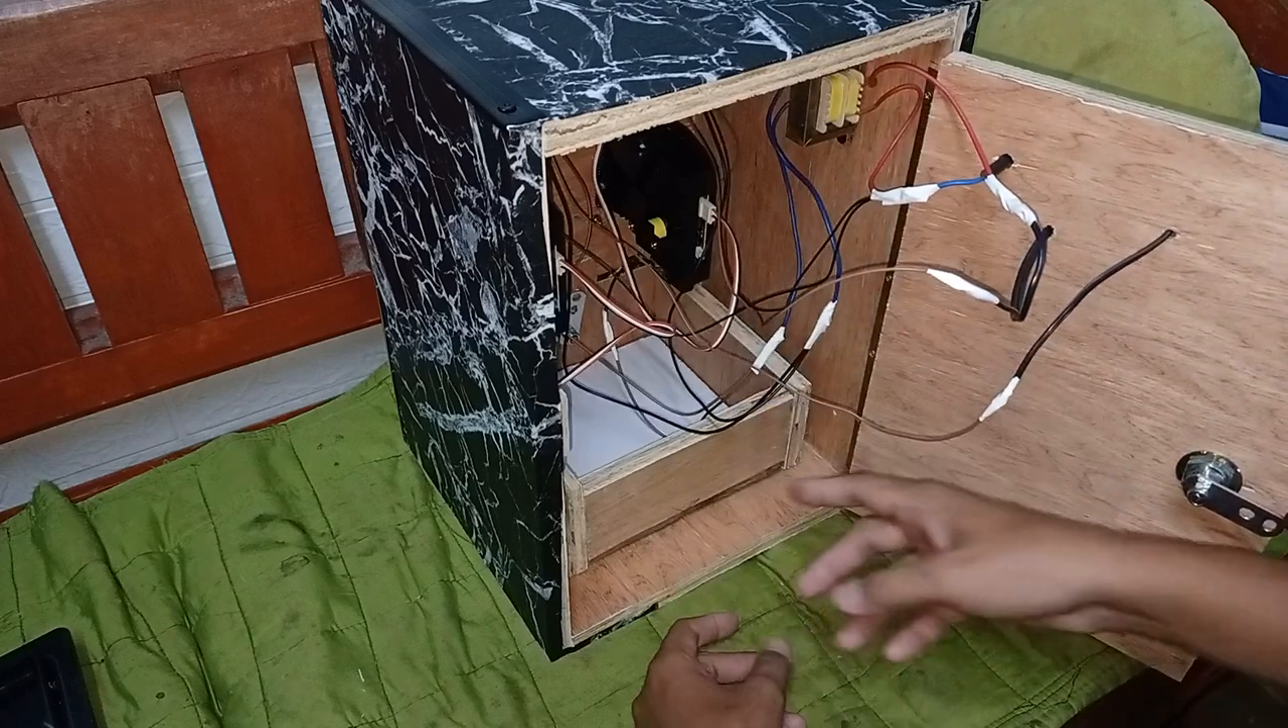Naikabit ko na yung mga tape ko na Hindi ko pa ipi-fix yung mga wire nya.